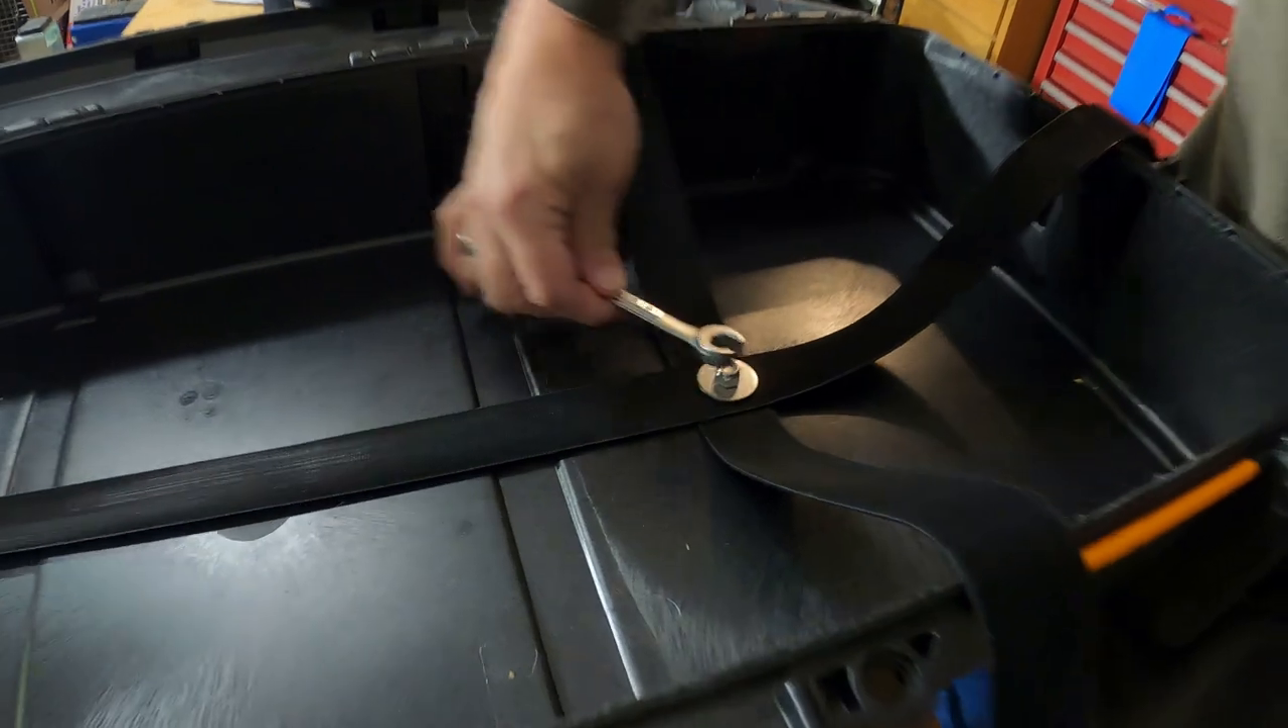All right I put the straps through the plastic container I got the bolt in there.